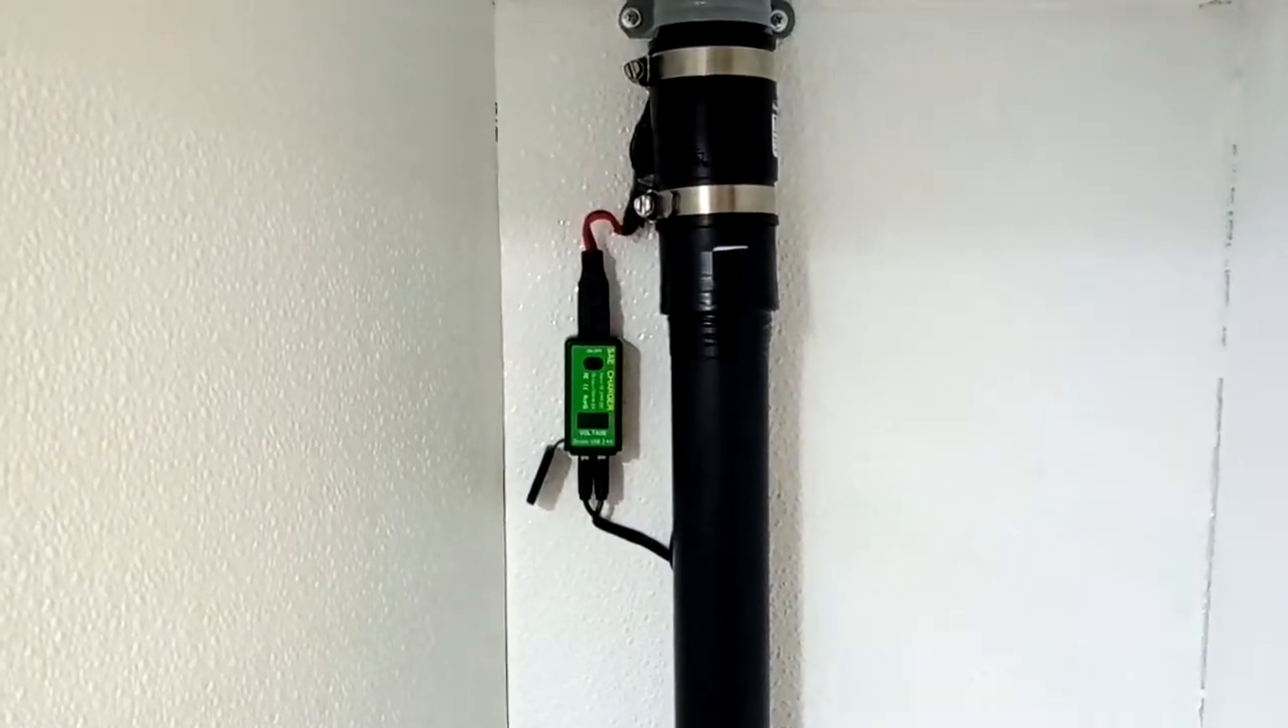But see how I got the little charger mounted to the side over here.